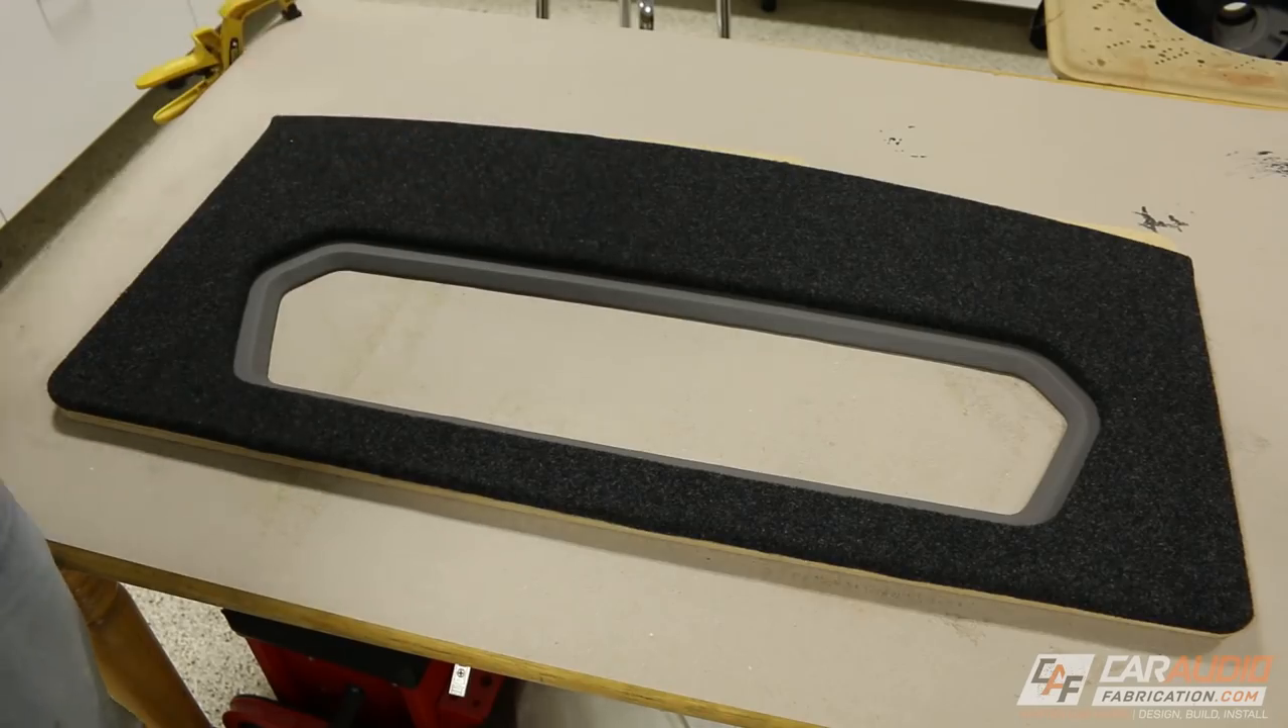I would say that's looking pretty cool, but we need to add that metal mesh and we also need to still do the LED edge lighting.